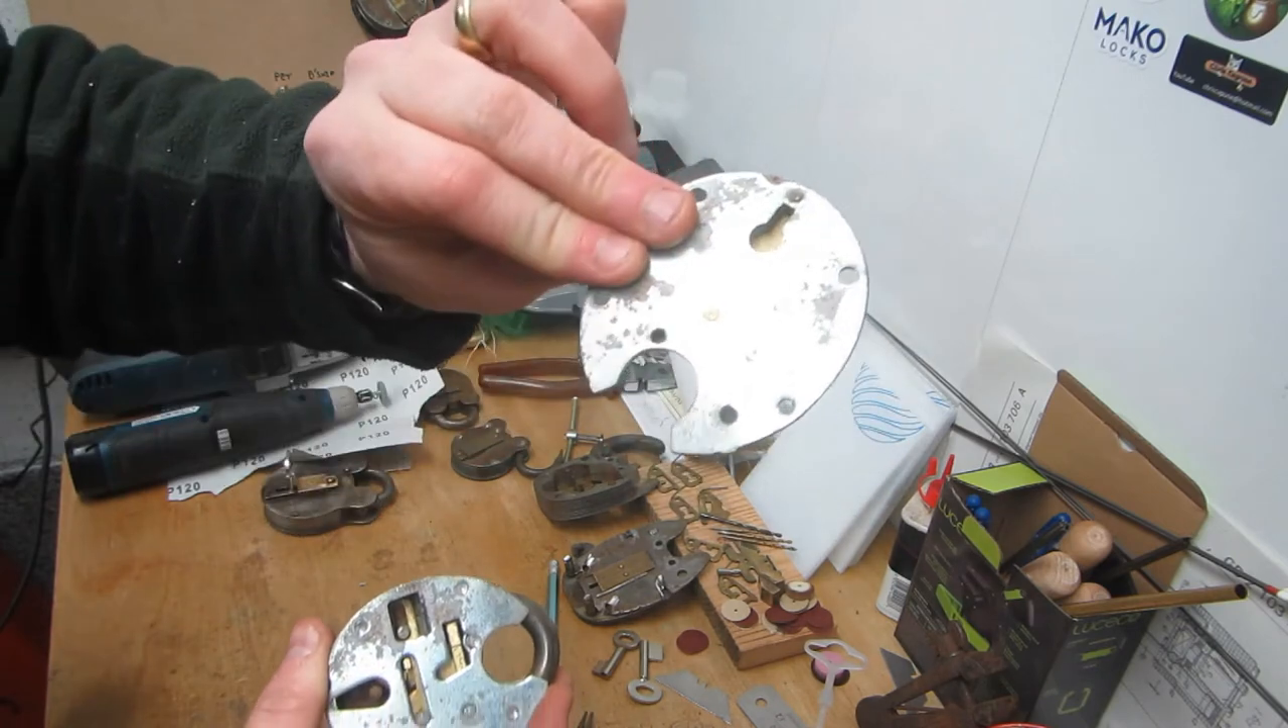There's the front cover that's off.